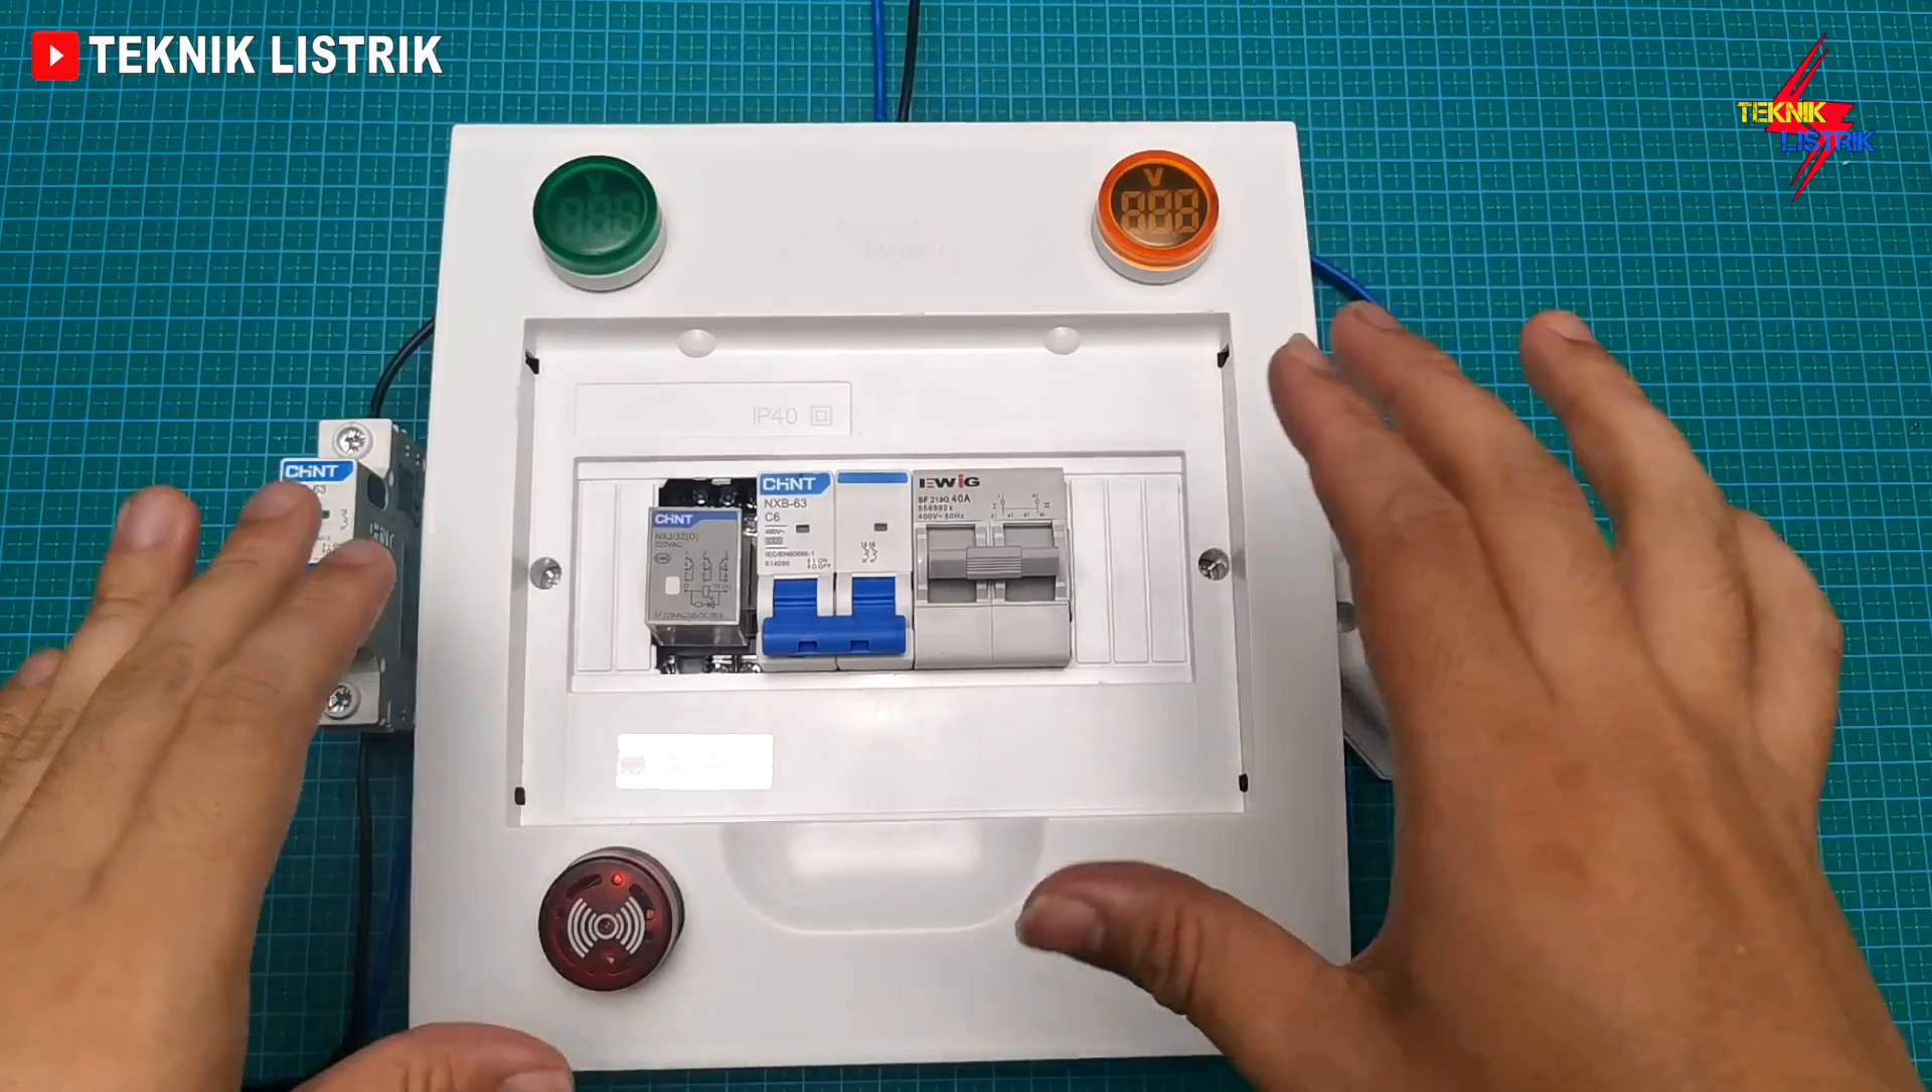Oke, teman-teman, untuk cover-nya sudah saya pasangkan, ya.